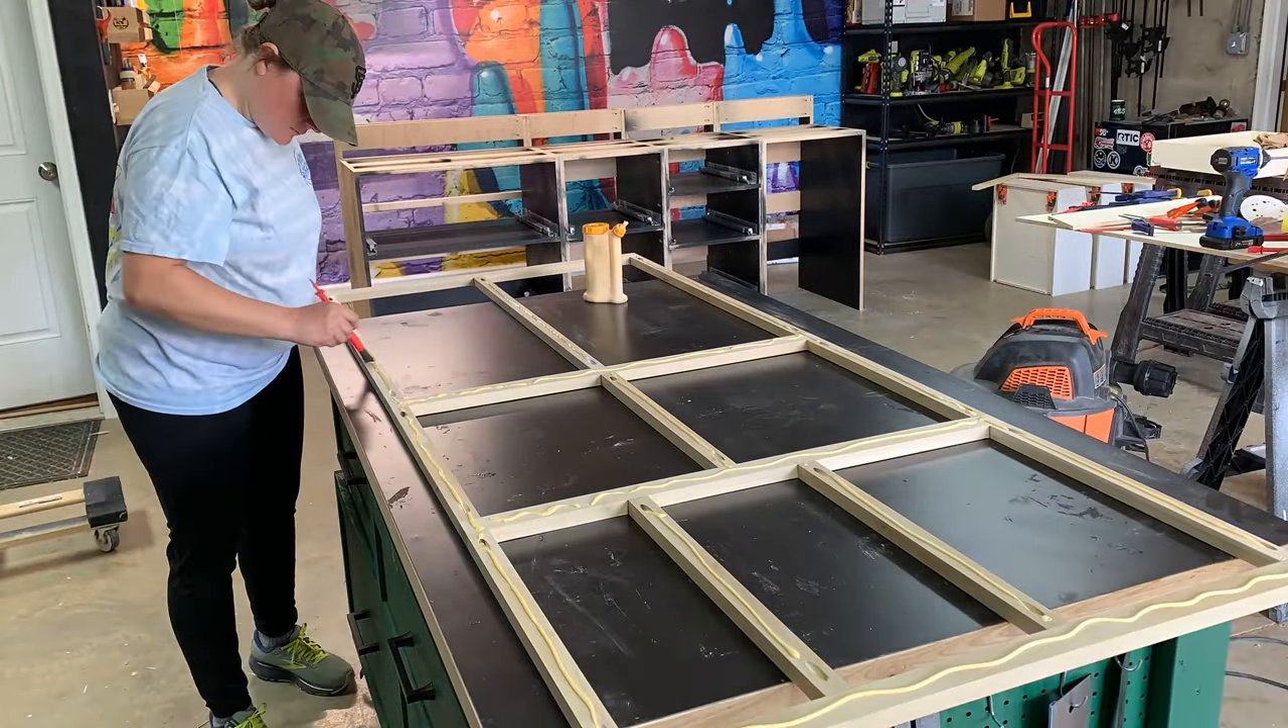Next I built a face frame for my cabinets out of some 1x2 poplar boards.